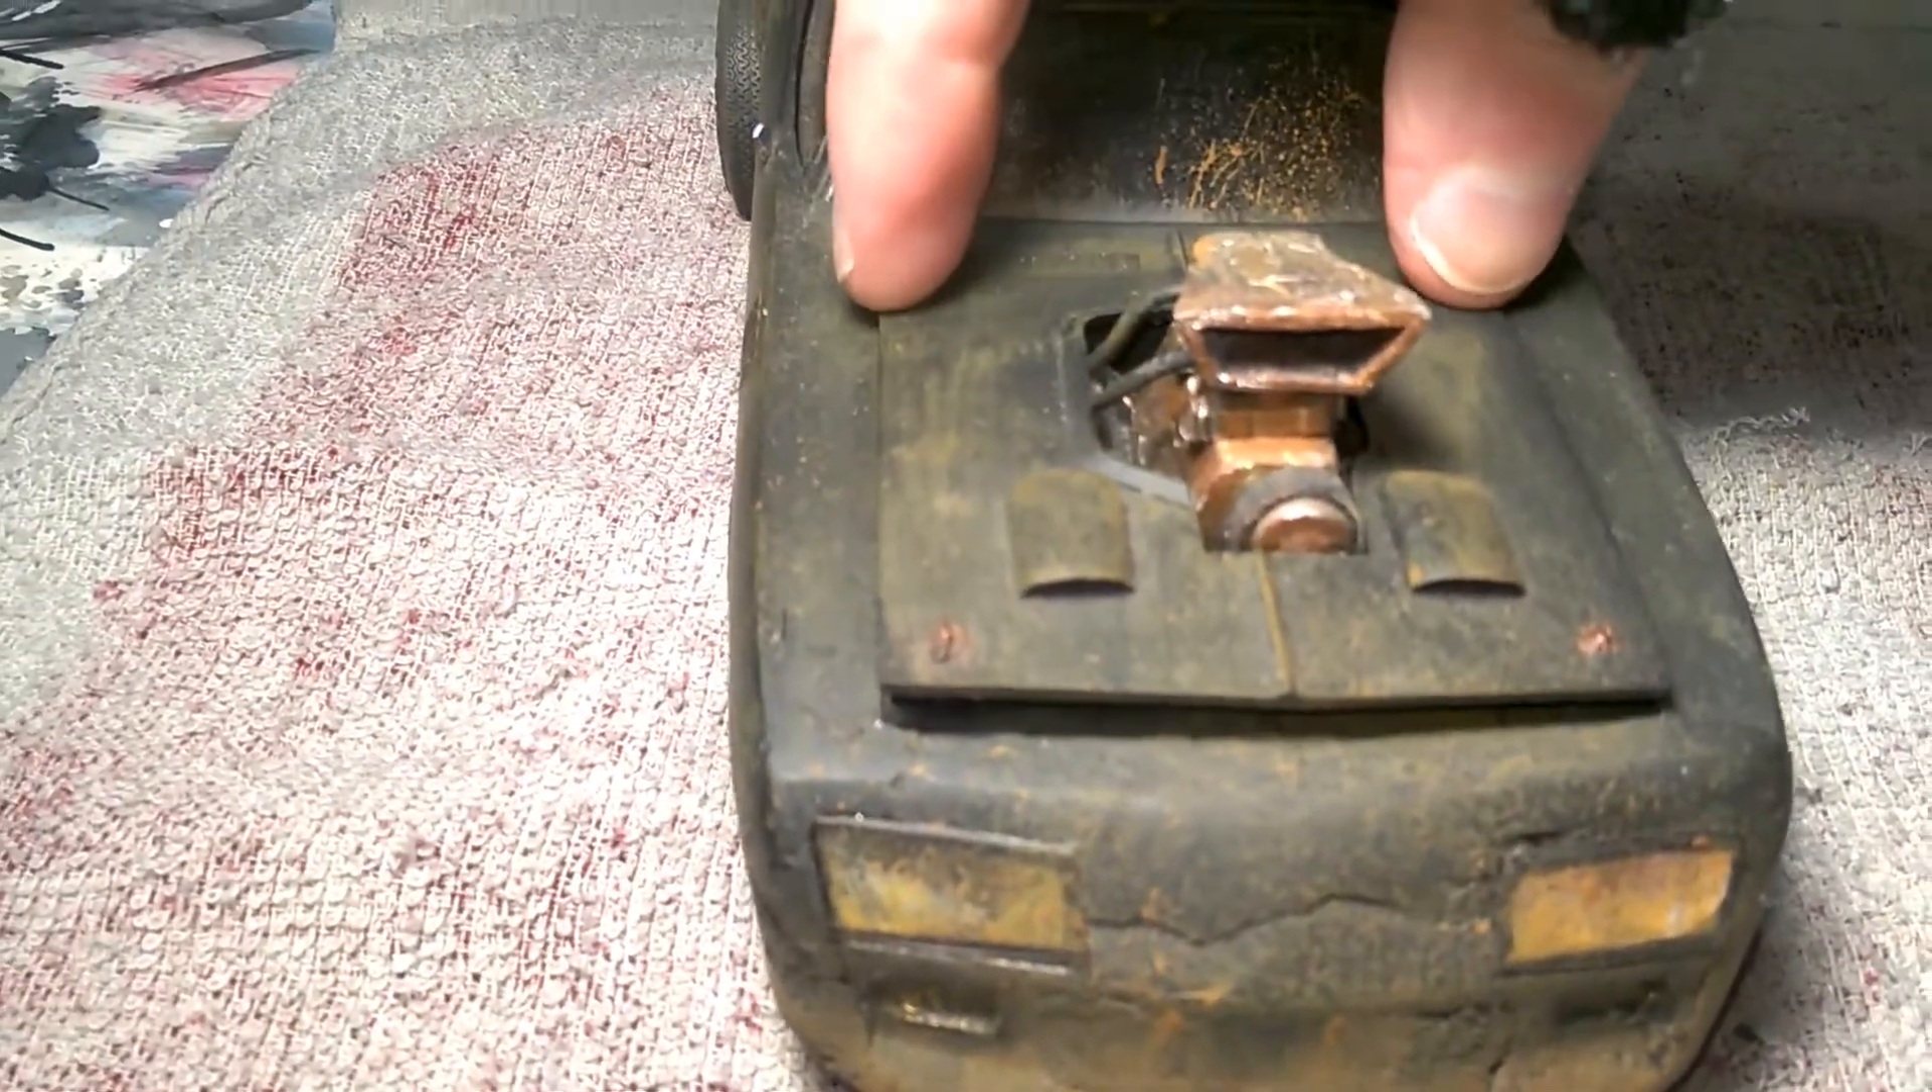Now admittedly the hood does not fit as good as I want to.